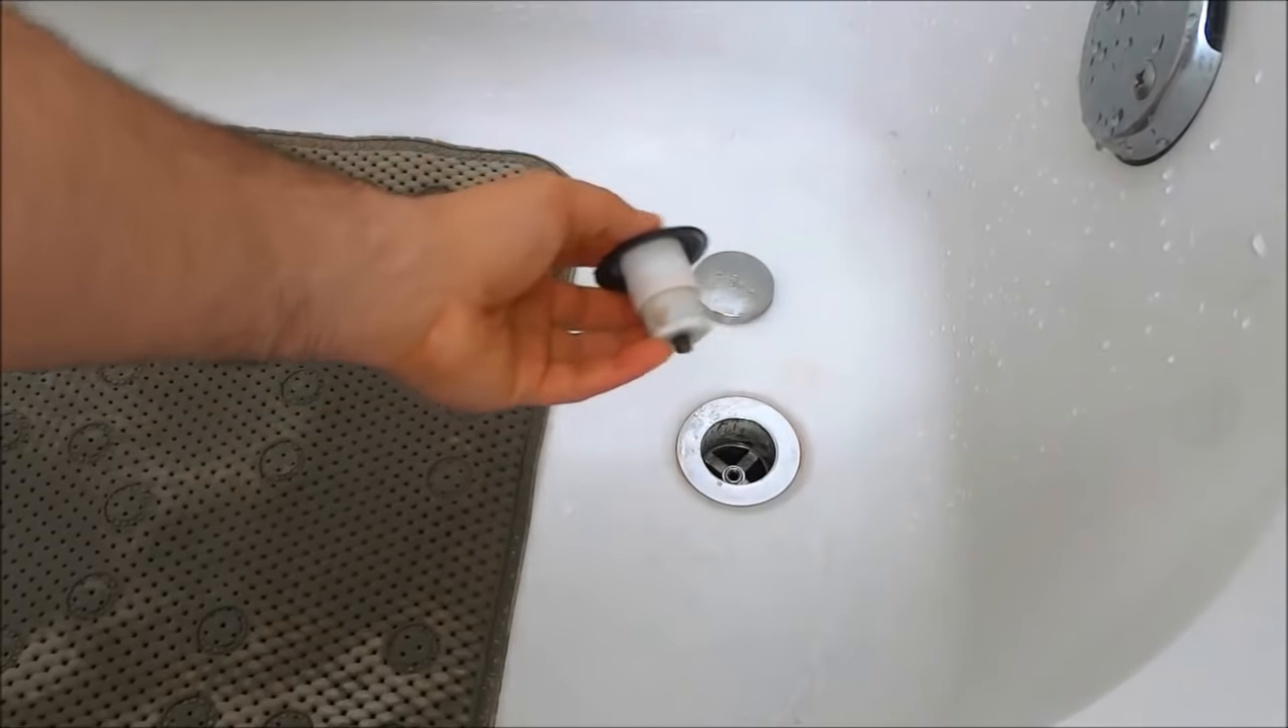And as you can see, I've taken the drain stopper out.